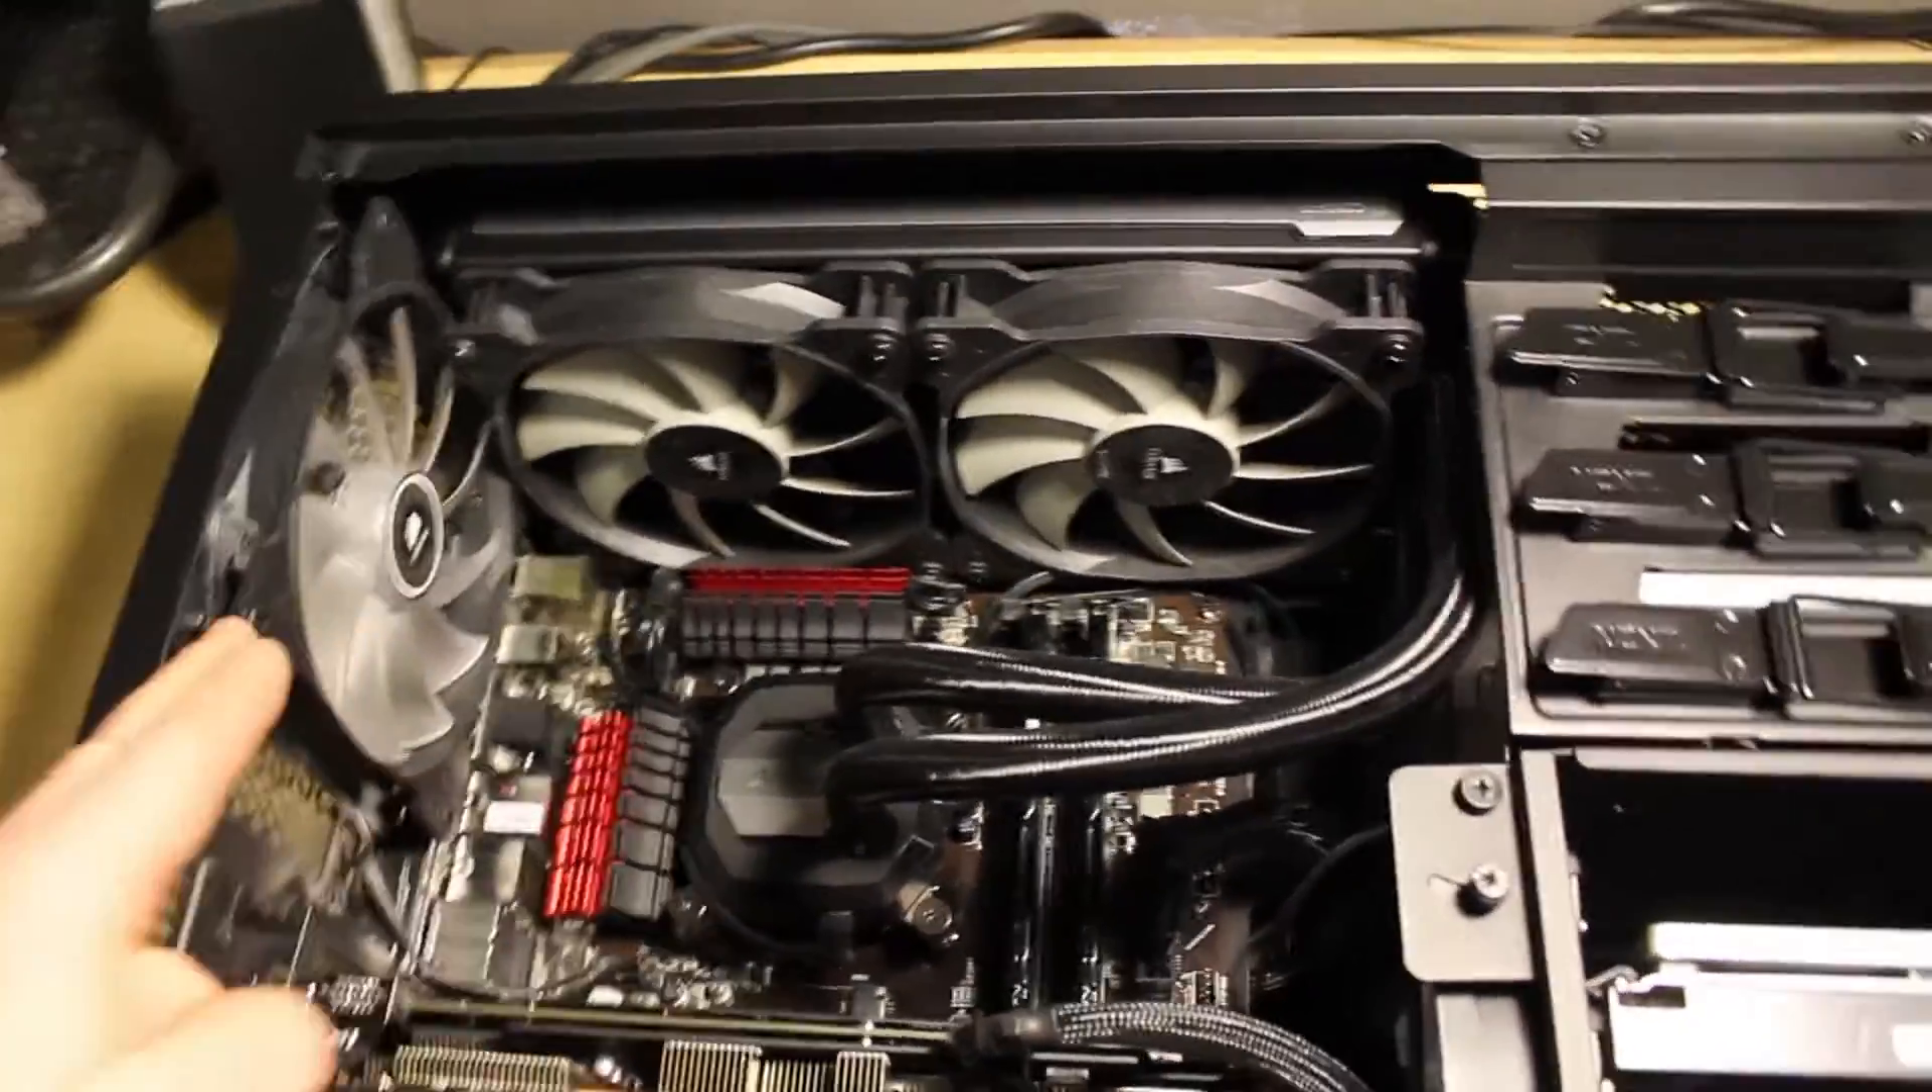So I've got the 240 millimeter exhaust fans here on the radiator for the Corsair H110.